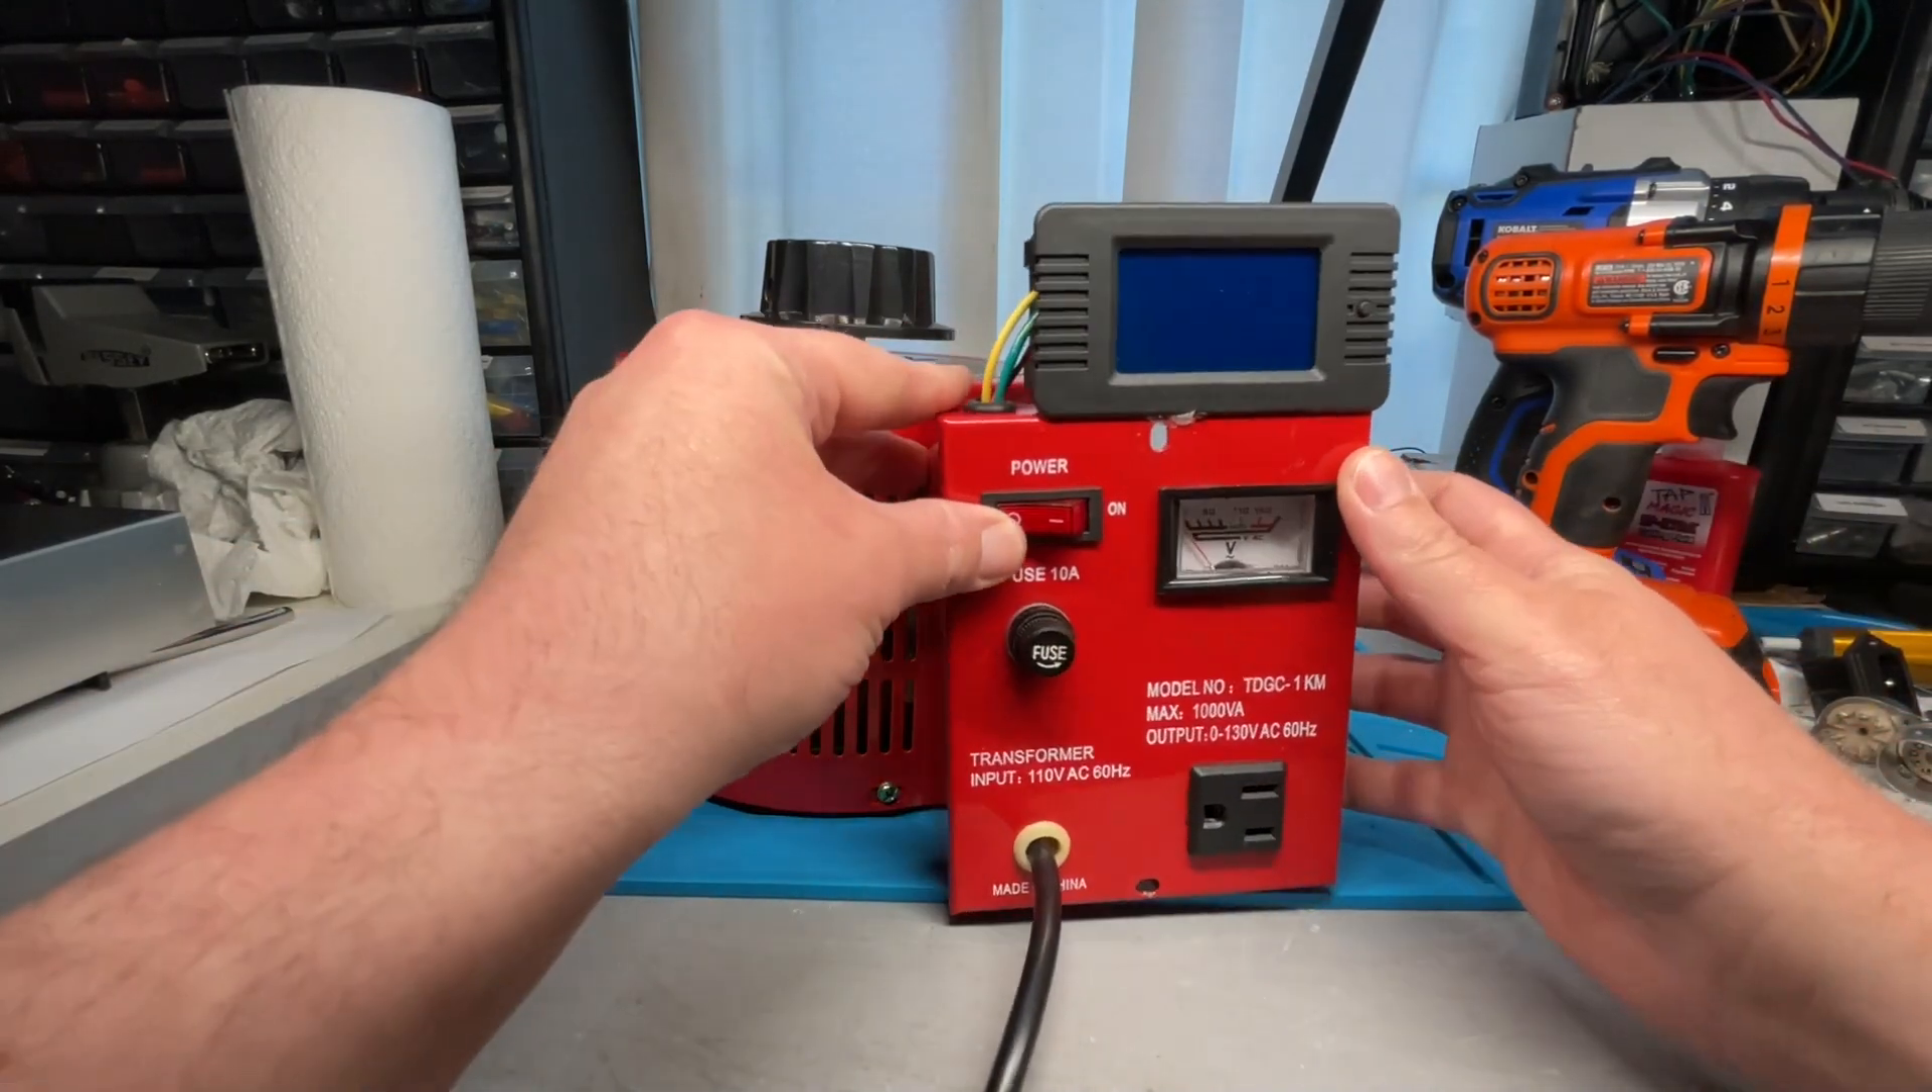So i hot glued the meter to the top of this uh front panel here.